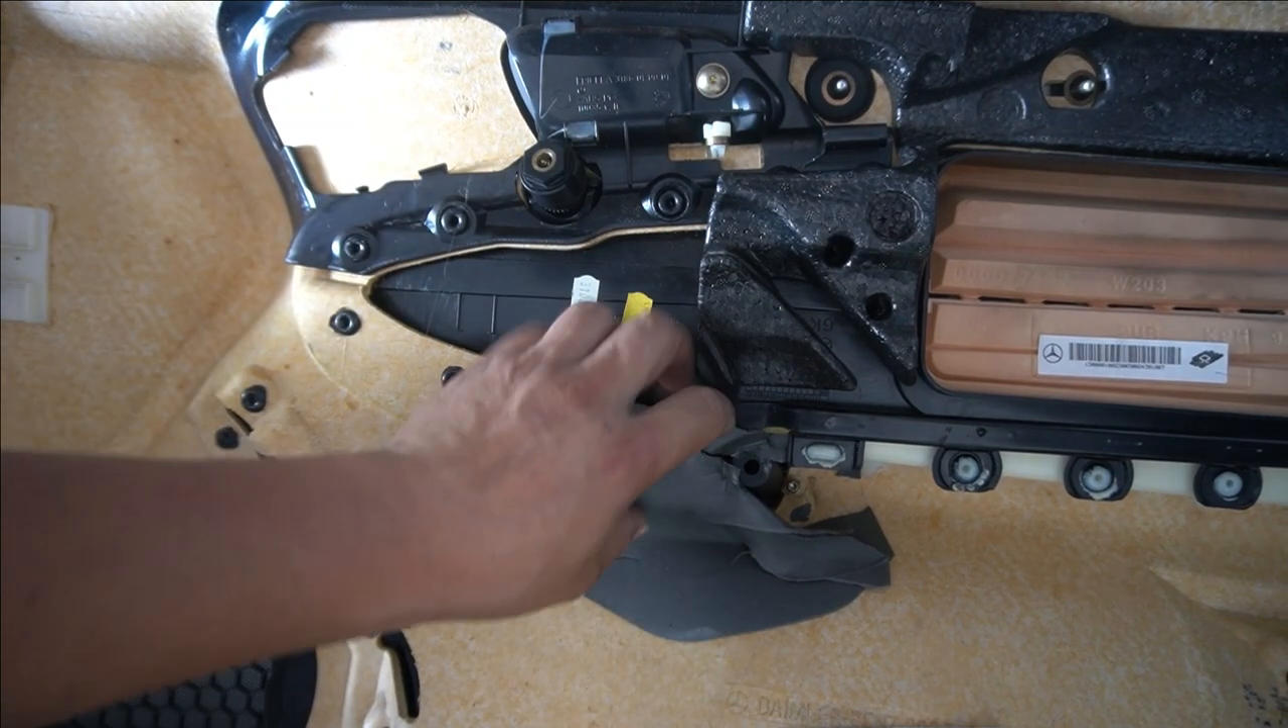Now the entire door panel is removed So now we have the door panel off.